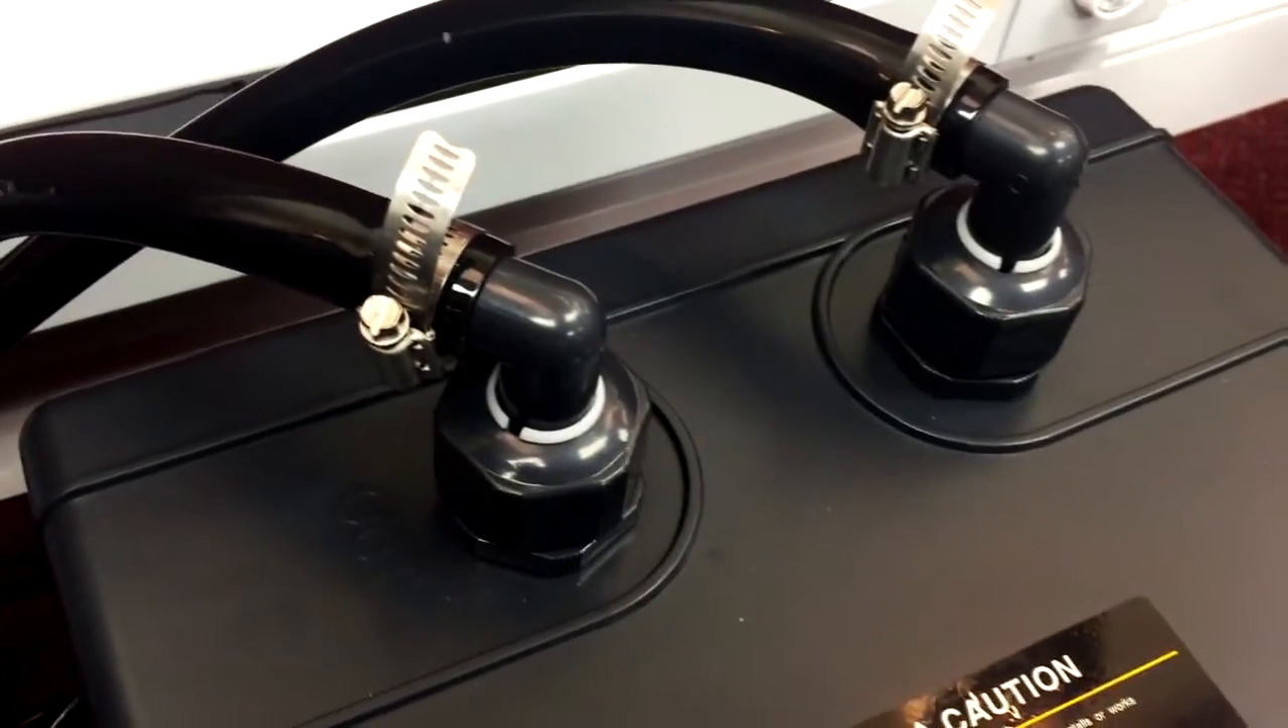We have all the connections set up over here so we have the input and the output going back to the tank to the return on the sump and now we are going to Velcro it to the tank.